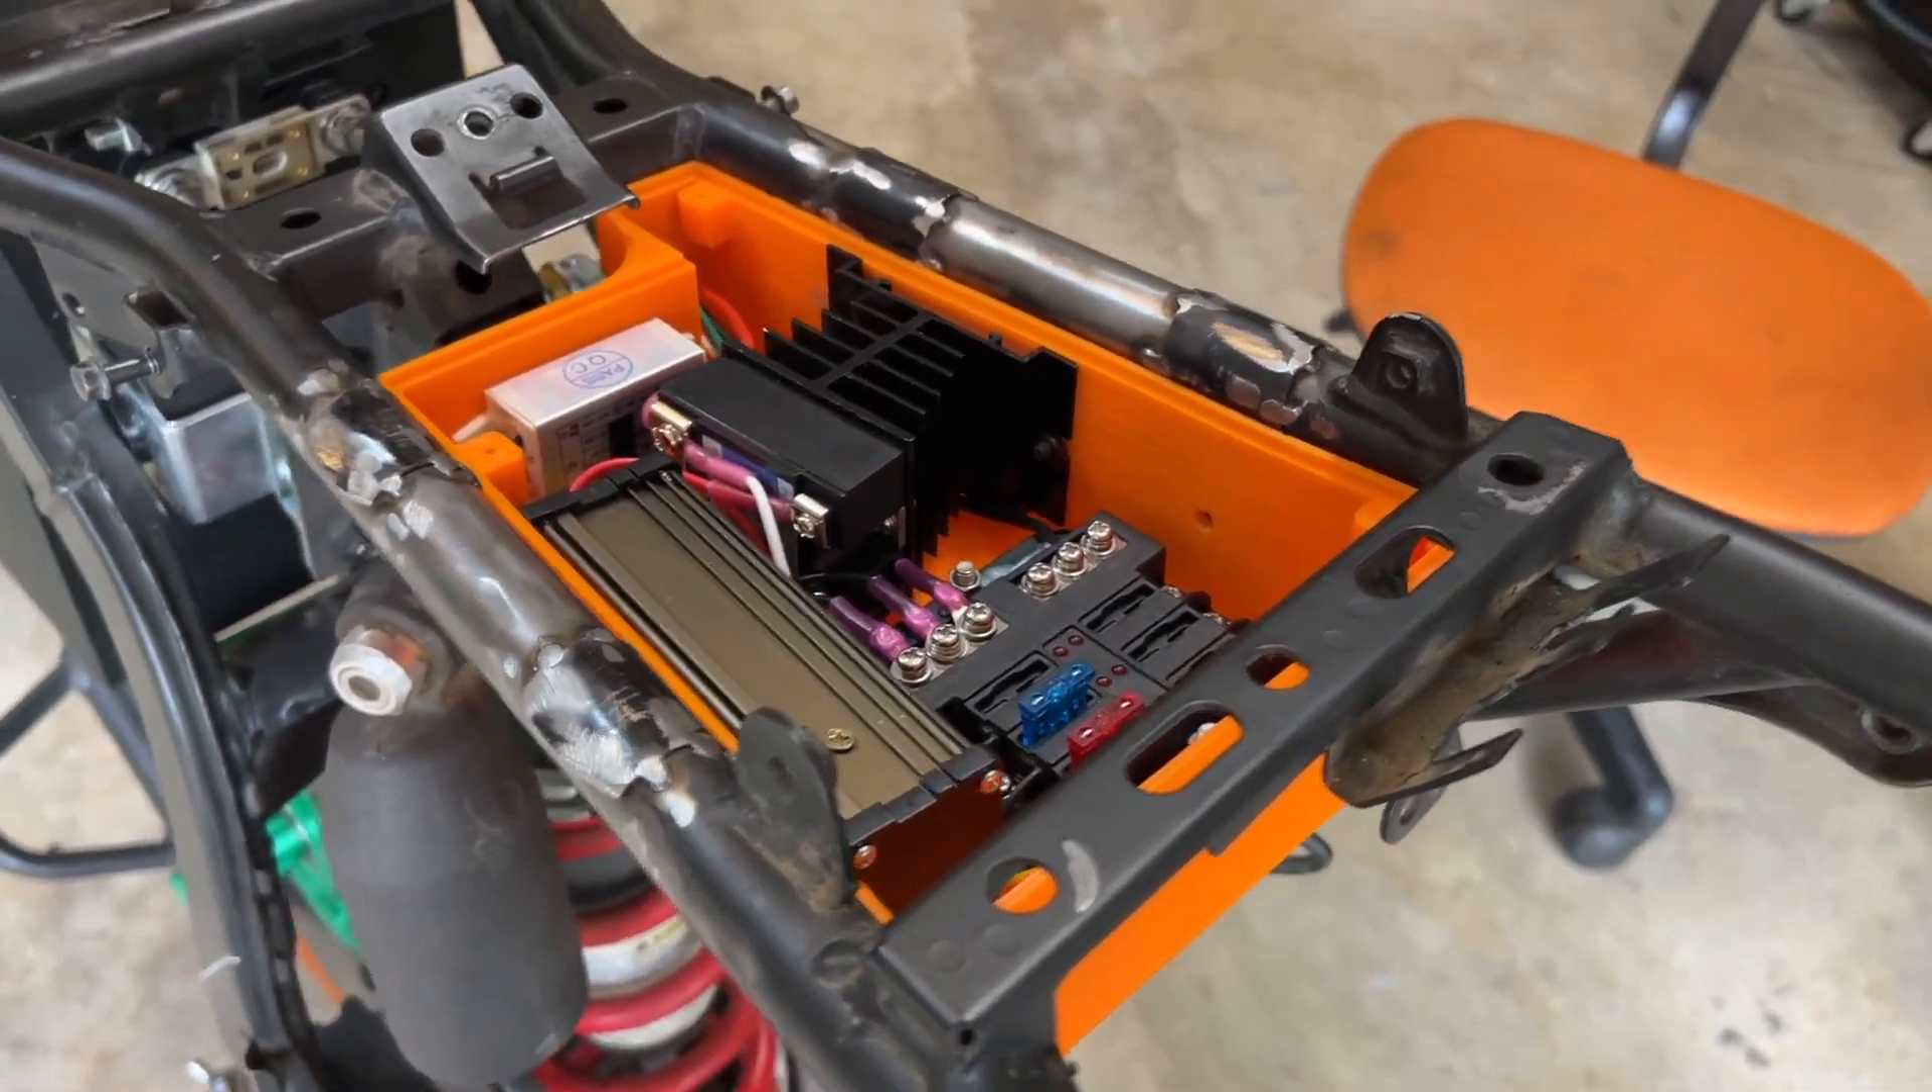Here is the wiring box mocked up inside the frame. And it just sits like that.